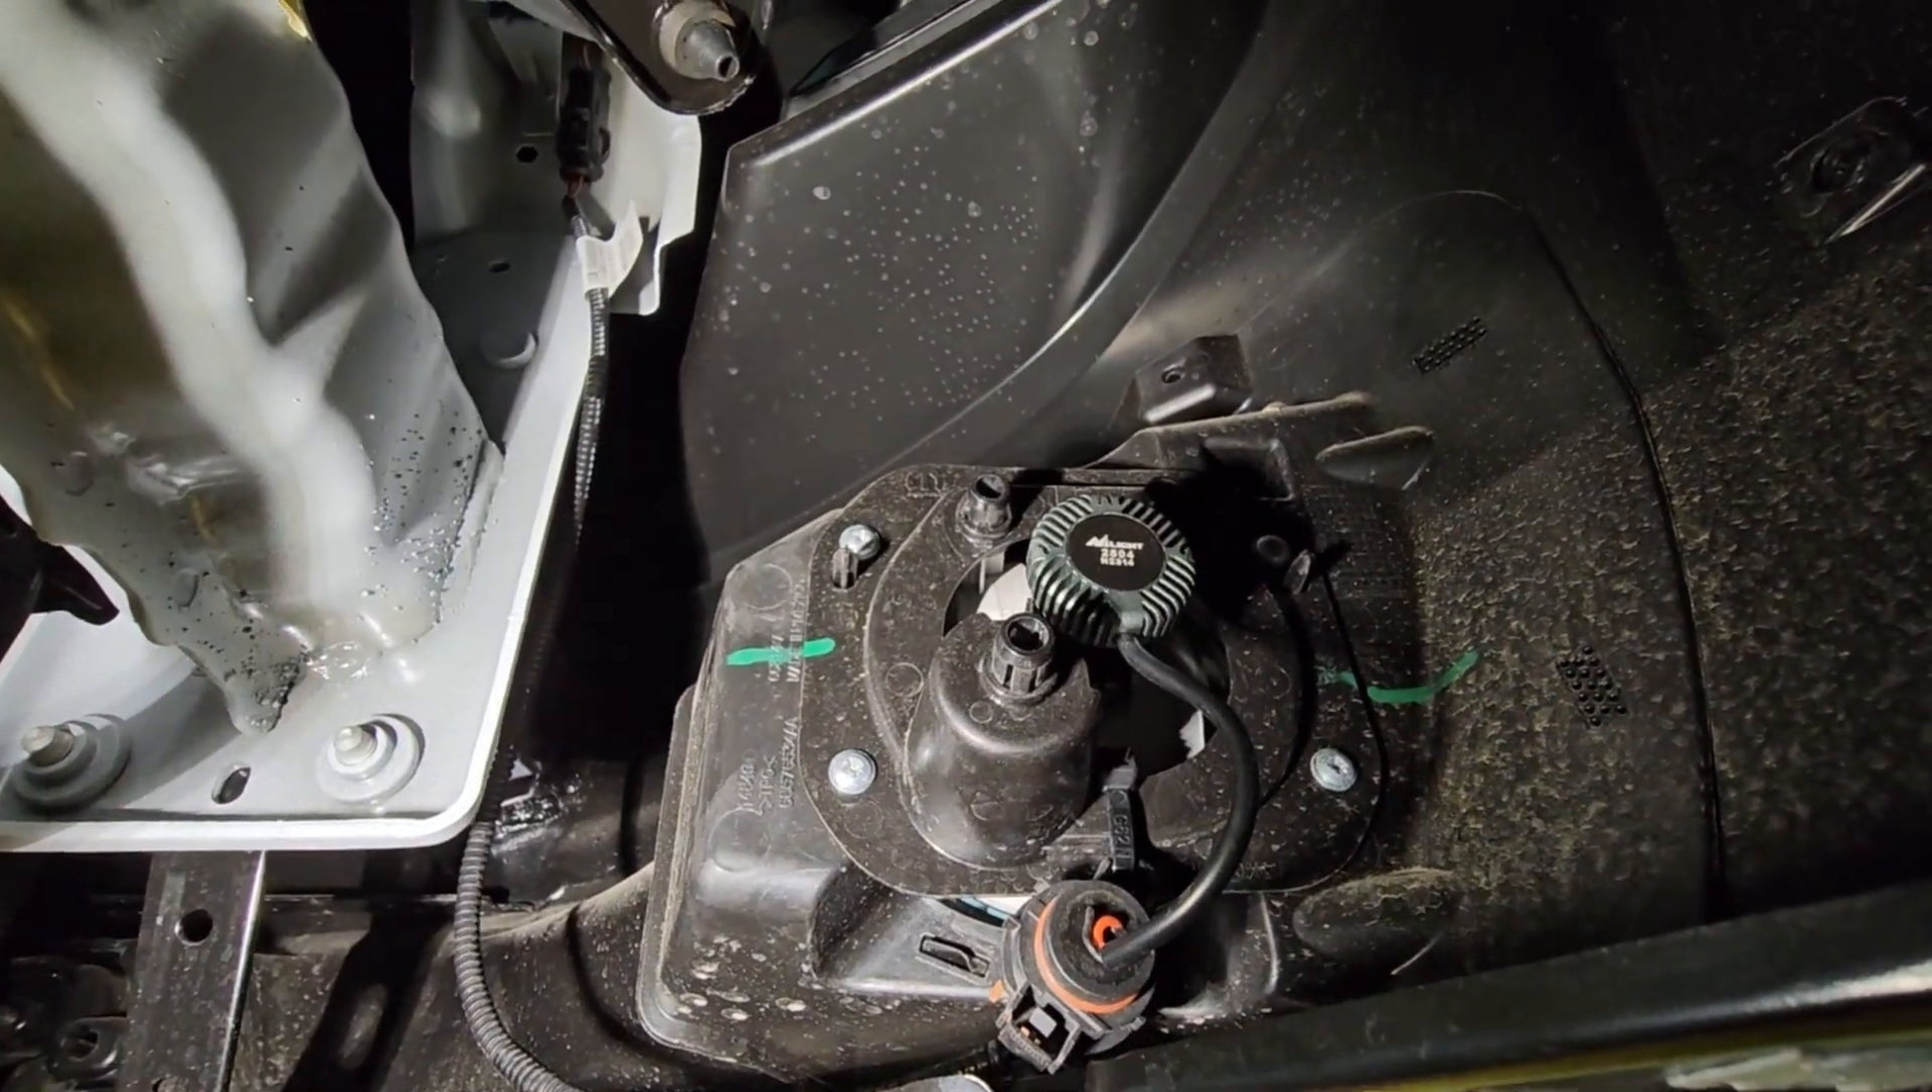So I have the LED in and it's in there clipped in.